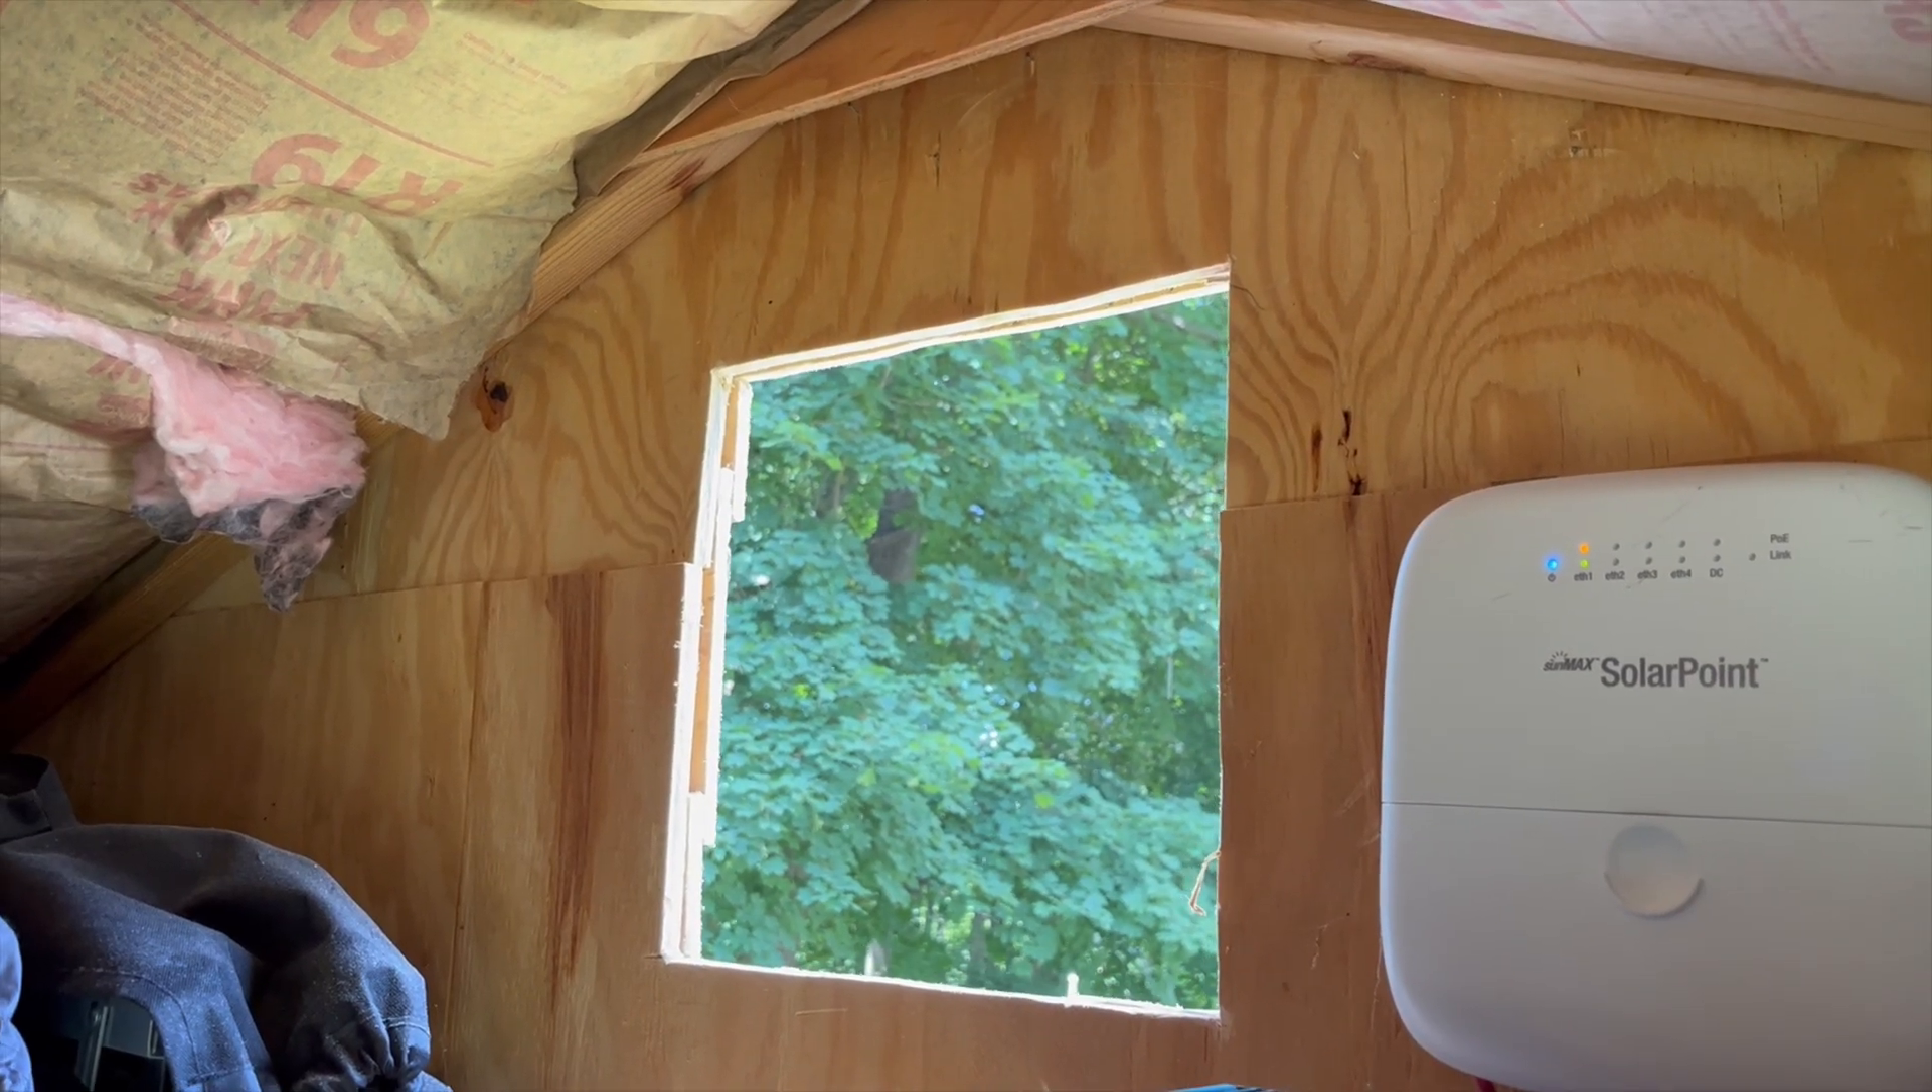Now we got the hole to the outside and we can put the fan up.